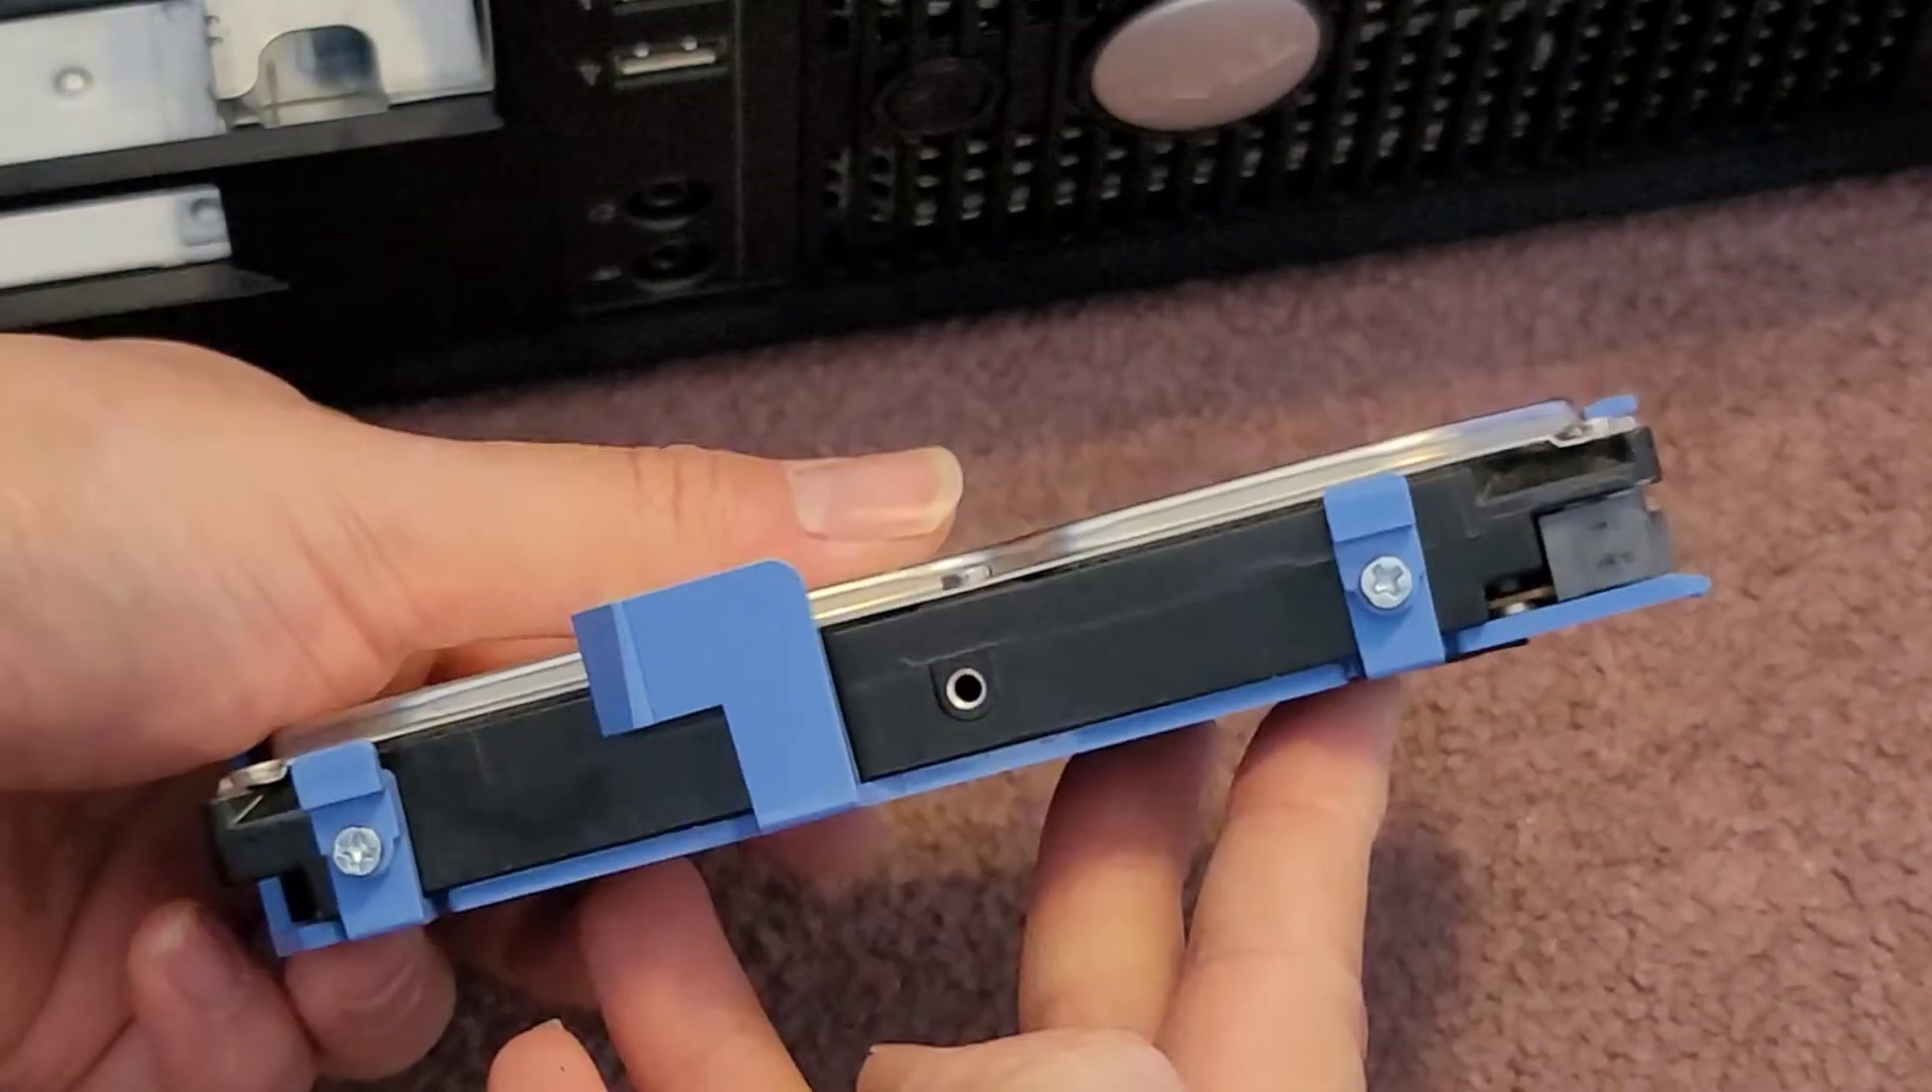So here you can see the screws are in there.